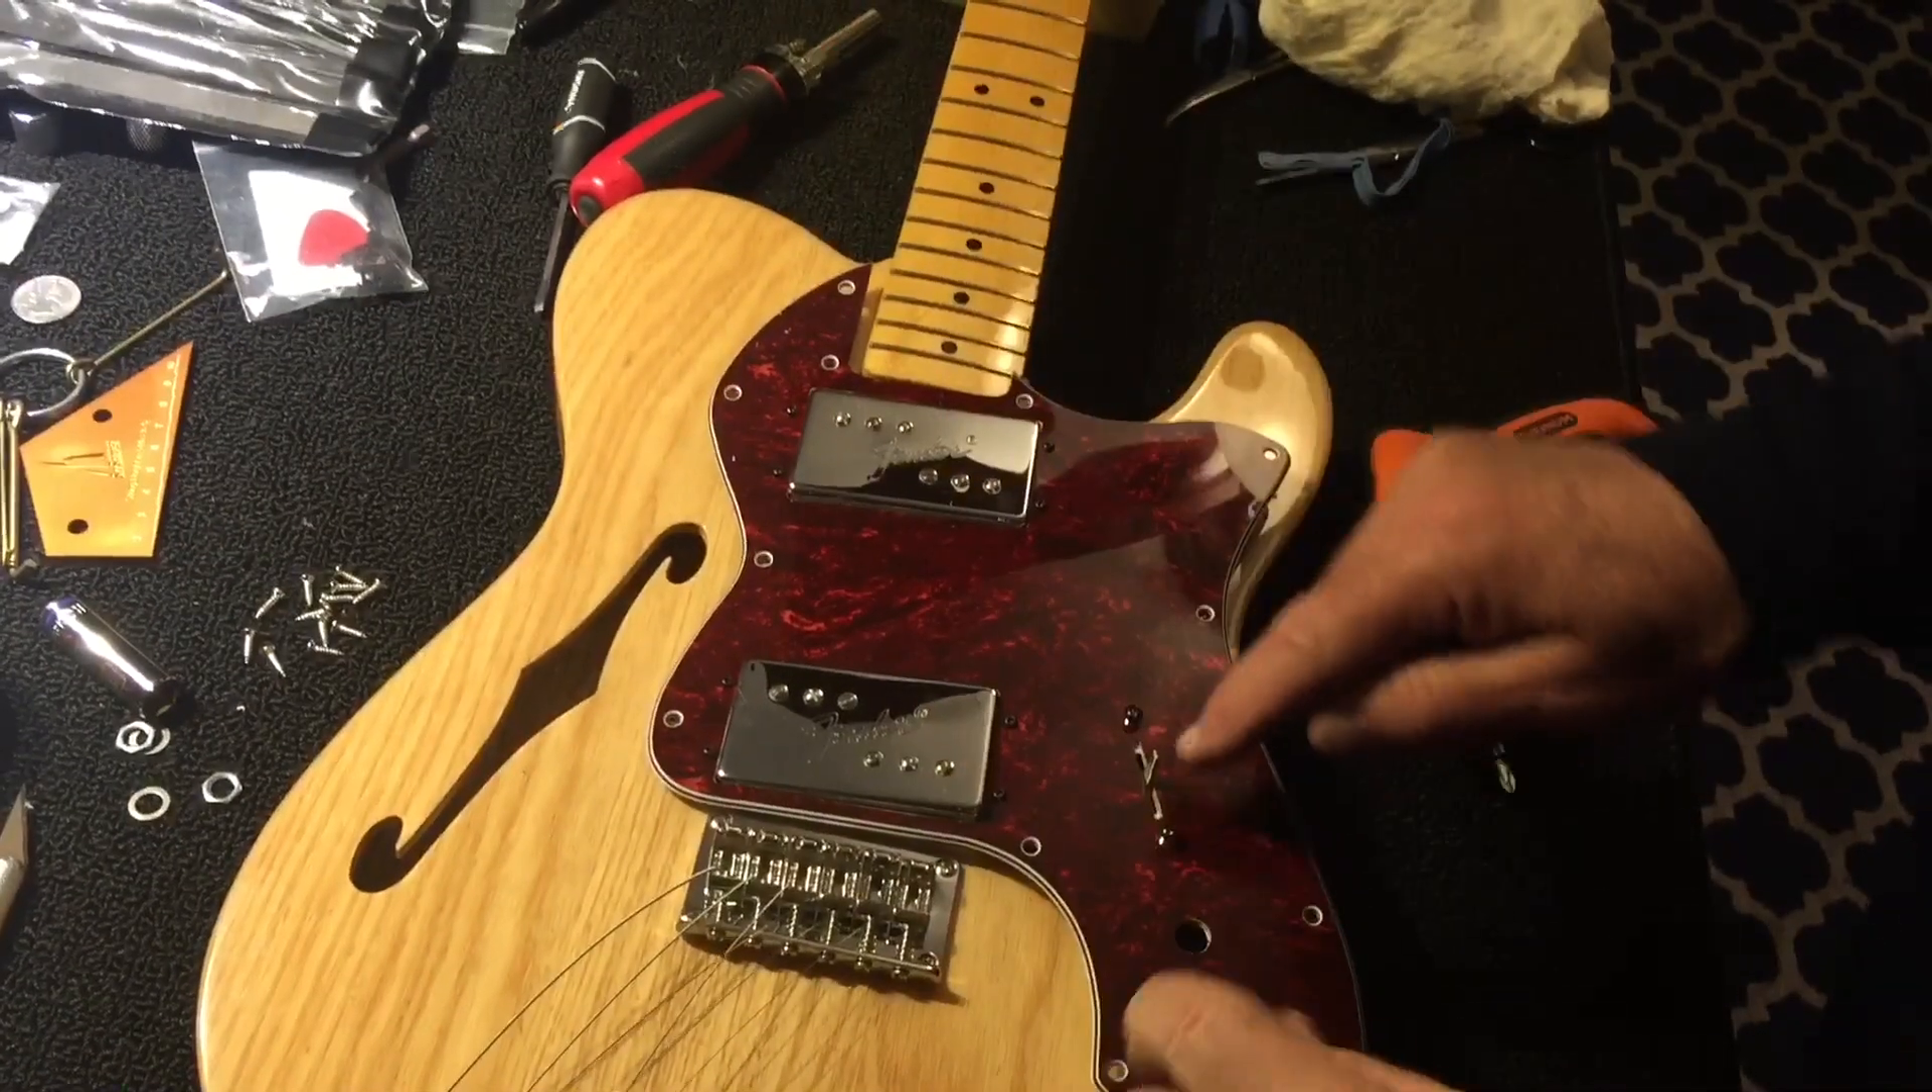We've got the pick ups in place.